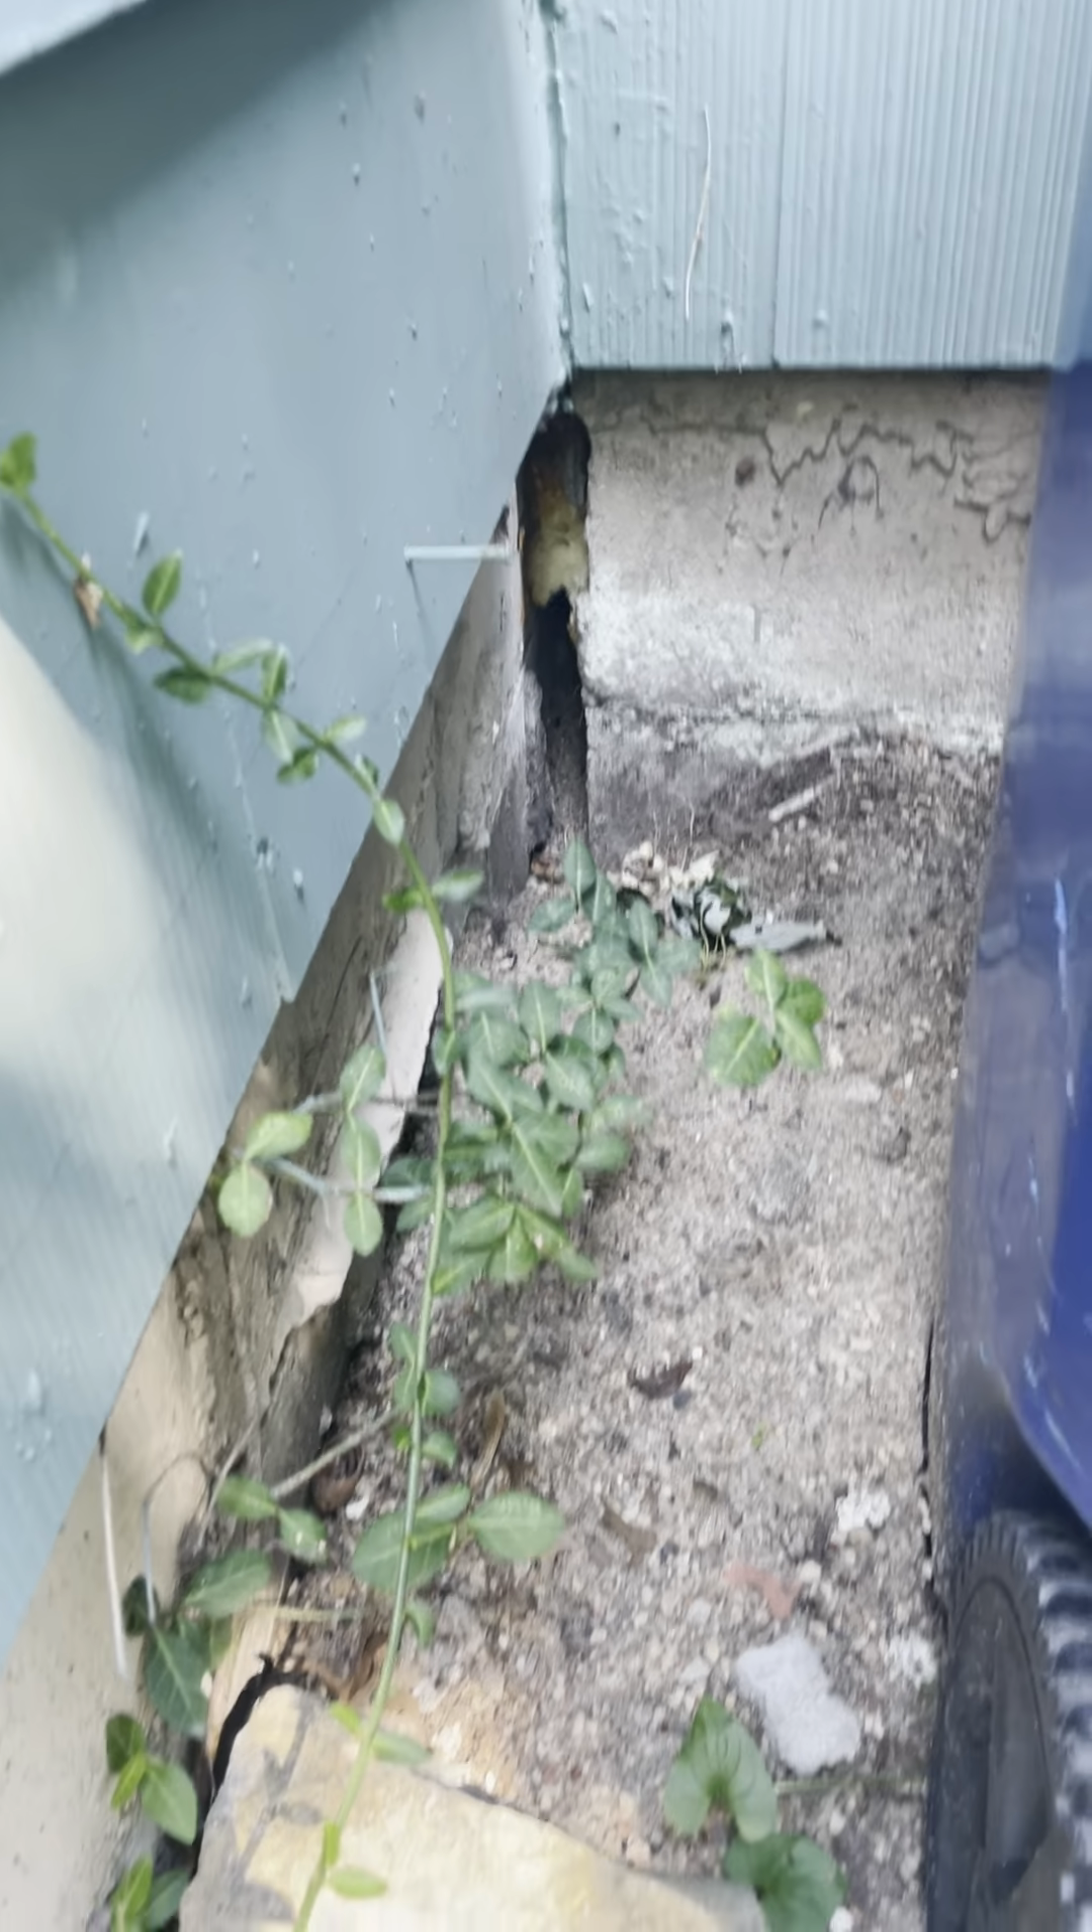There's a pretty big like gap there in between the foundation of like the house proper and what i would consider to be that little dining room.